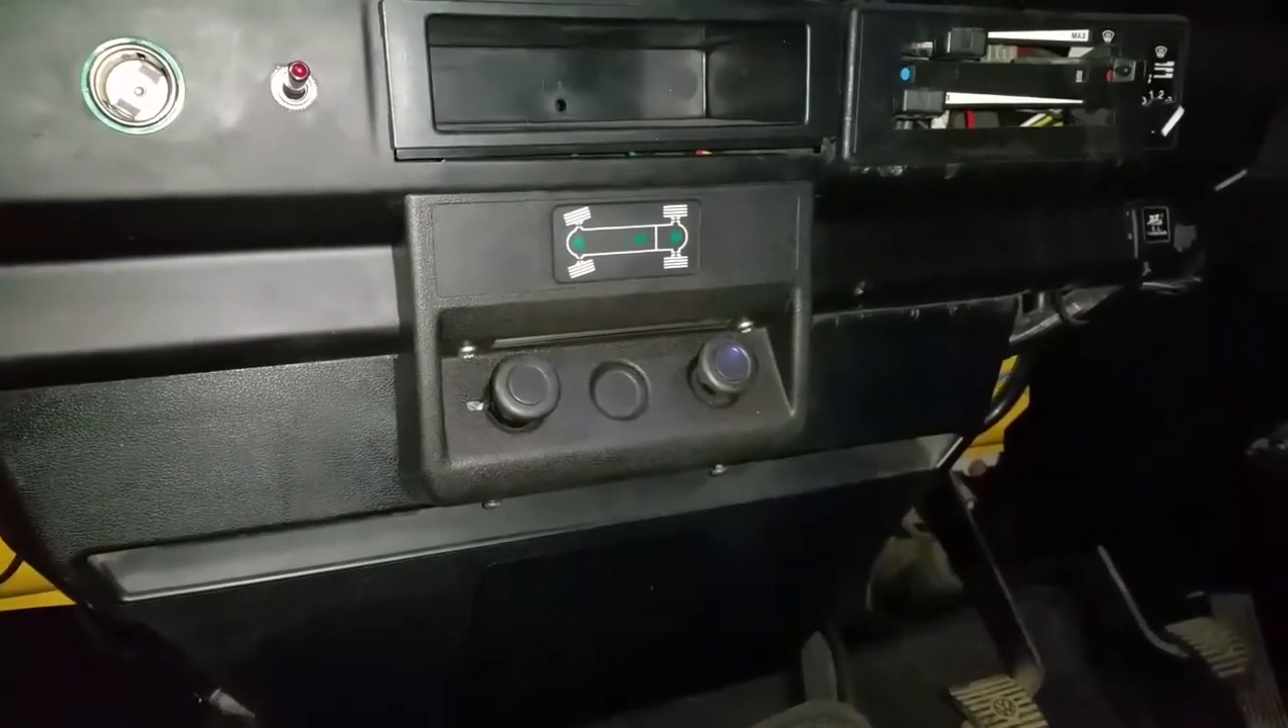And there's the installed diff lock panel all ready to go.